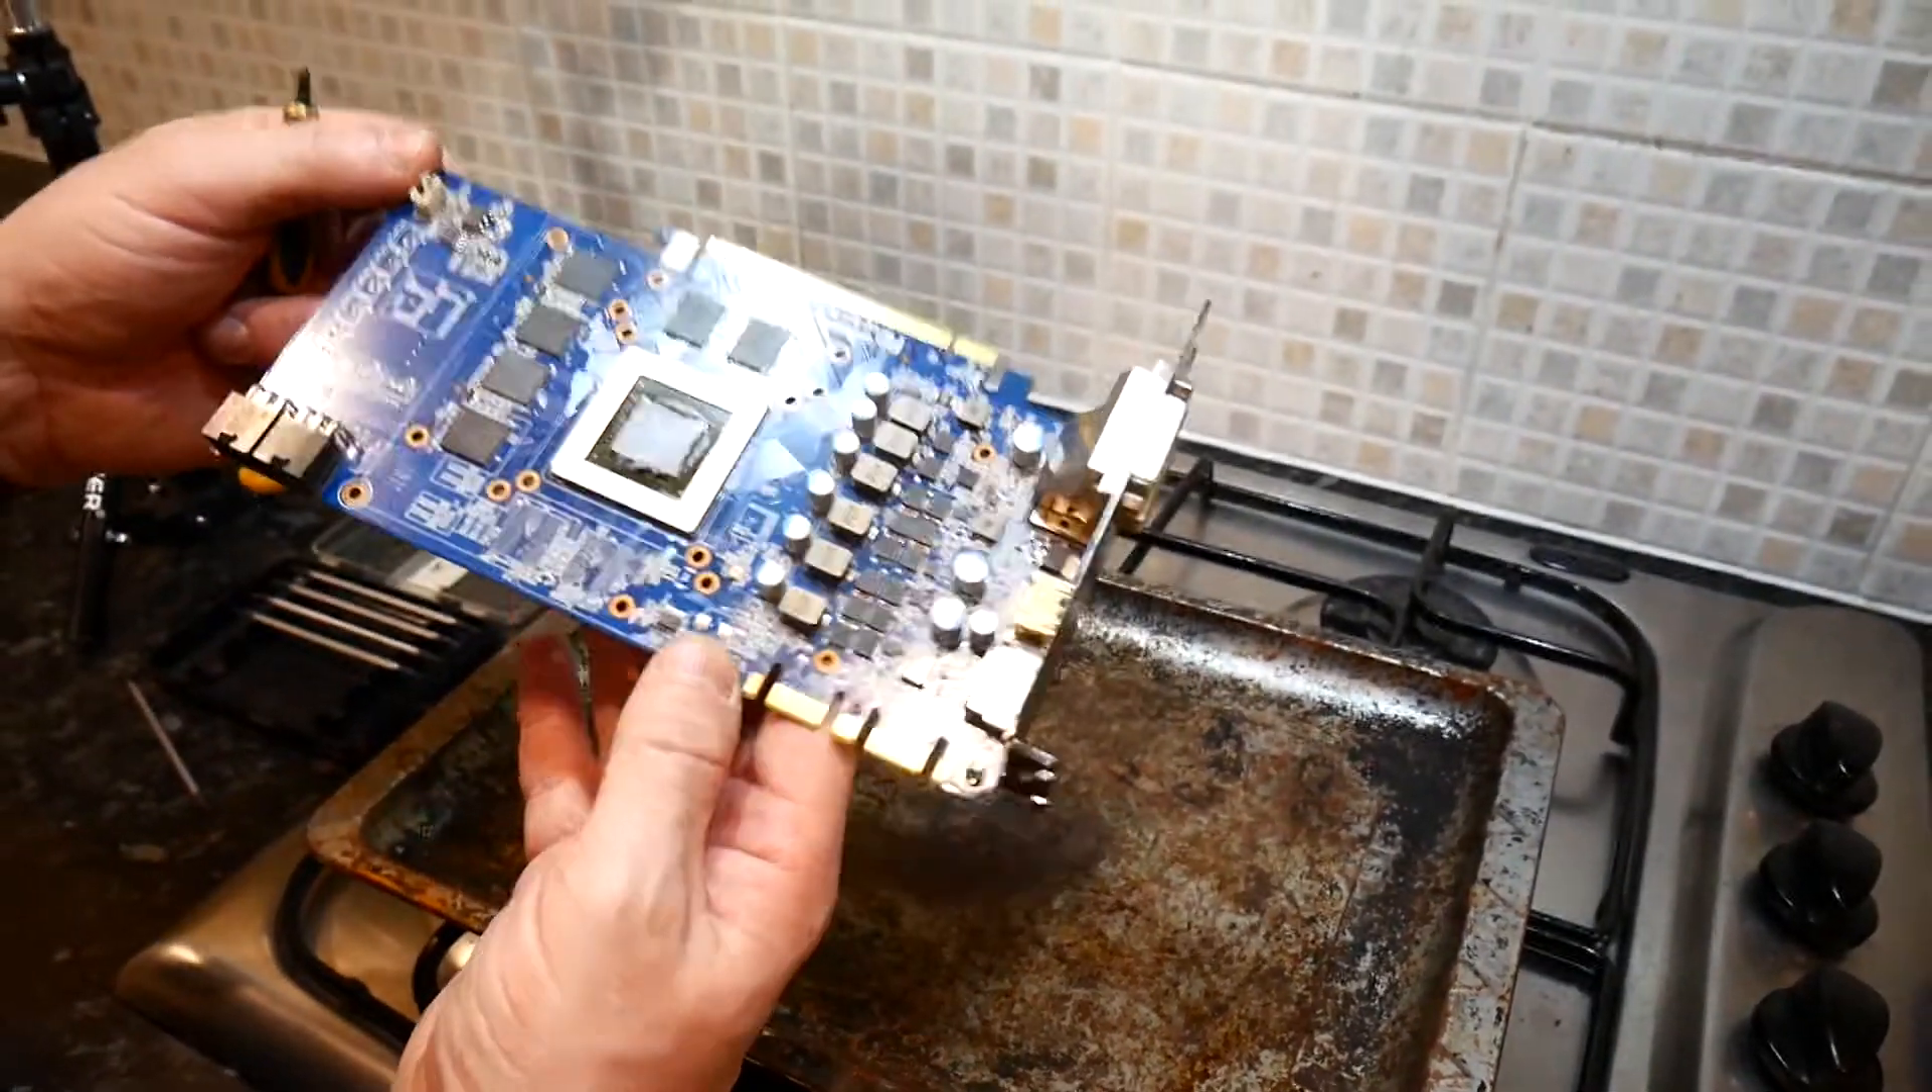So, there's our bare graphics card, pretty much.